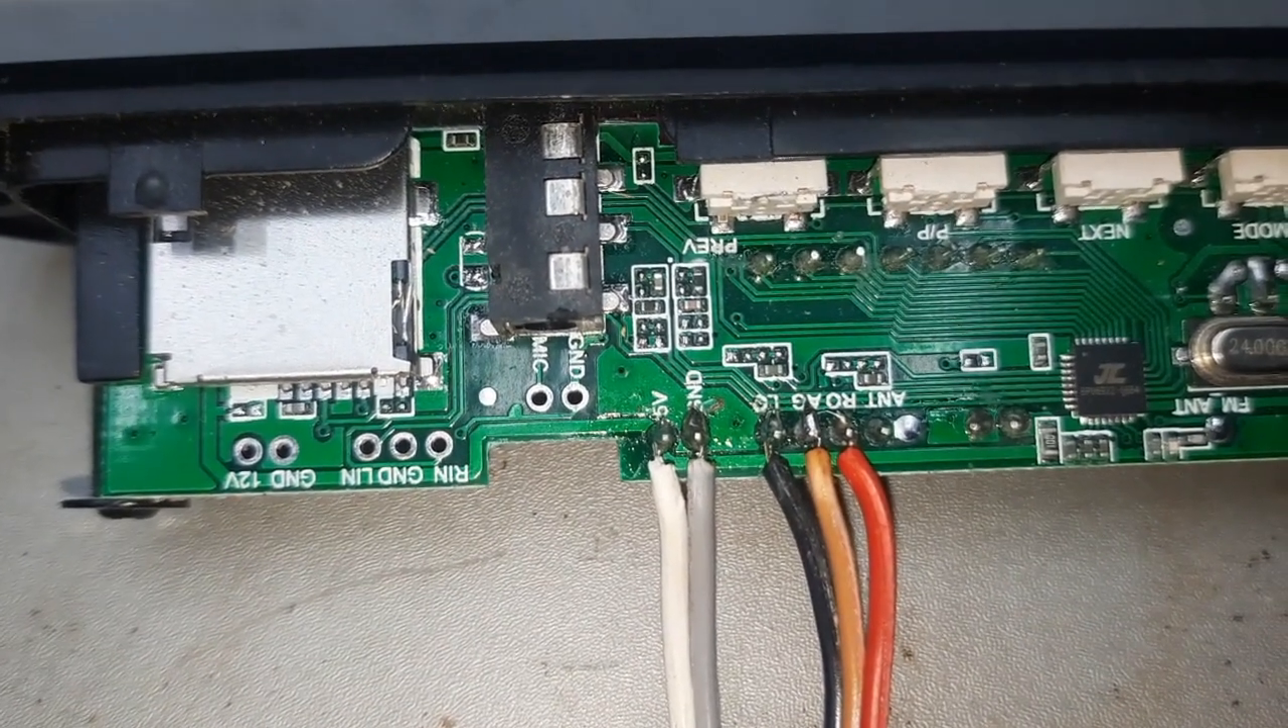पांच वोल्ट के लिए मैंने white wire लगा दी है और ground के लिए gray wire।